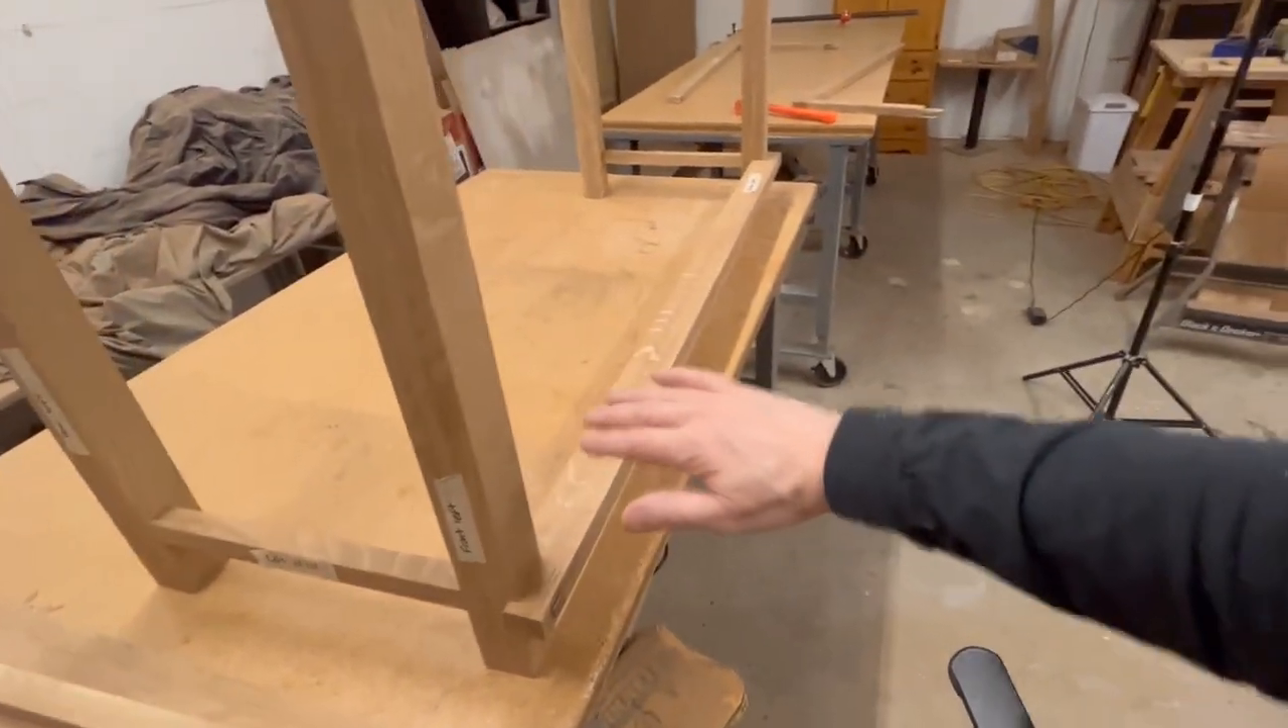So the next thing I need to do now that I've got some of my frame going, I need to put some panels inside these open areas here at the sides, on the base and also on the top.